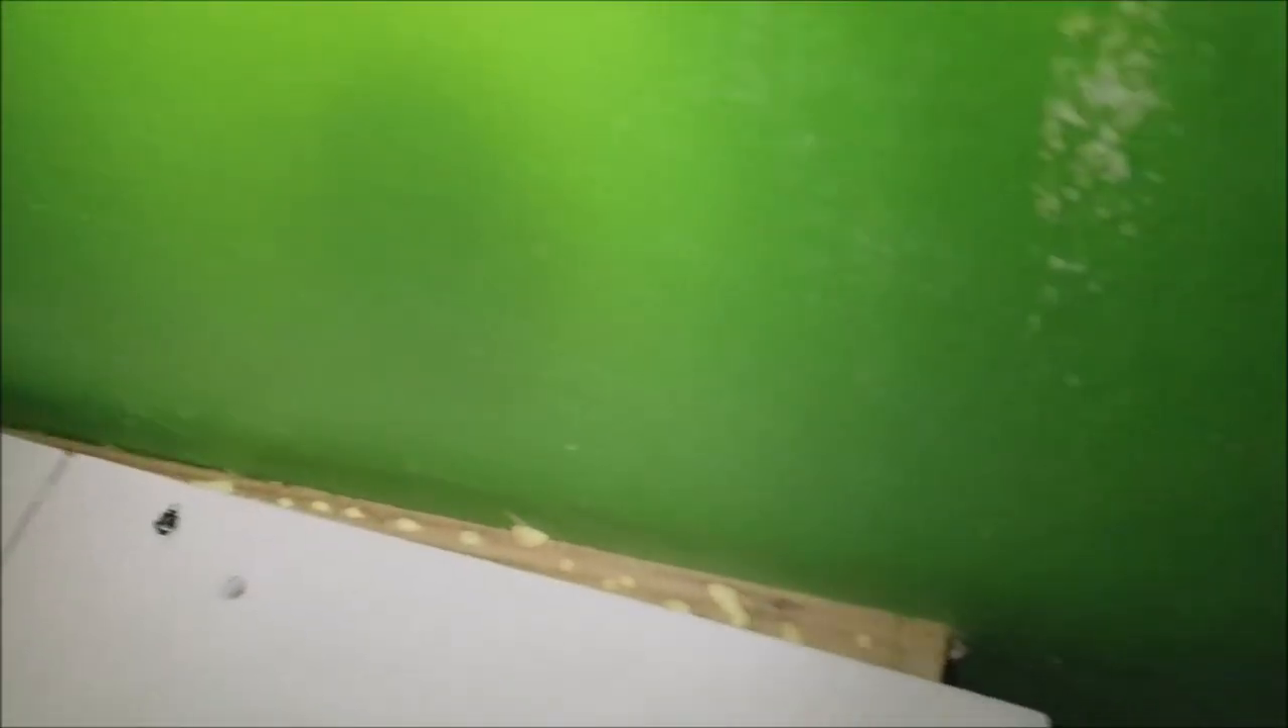I was forced to create this wedge to fit in this gap right here because the wall isn't square.